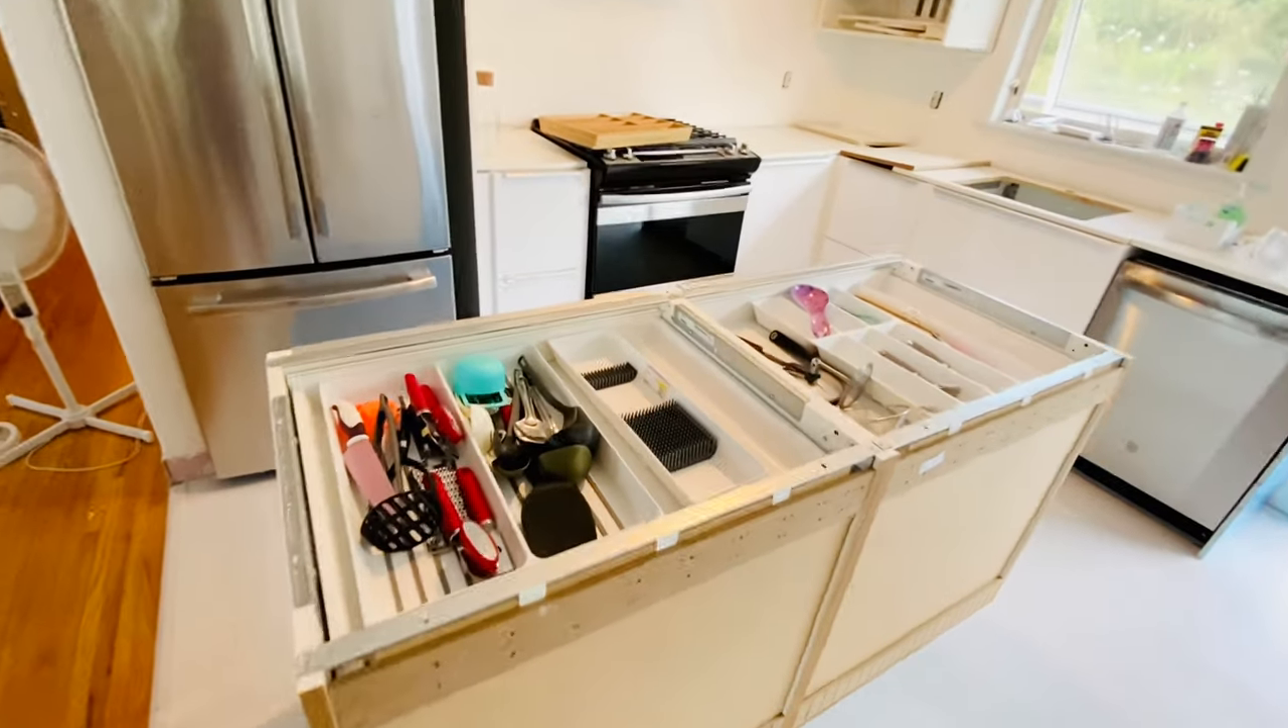The countertop is not there yet.